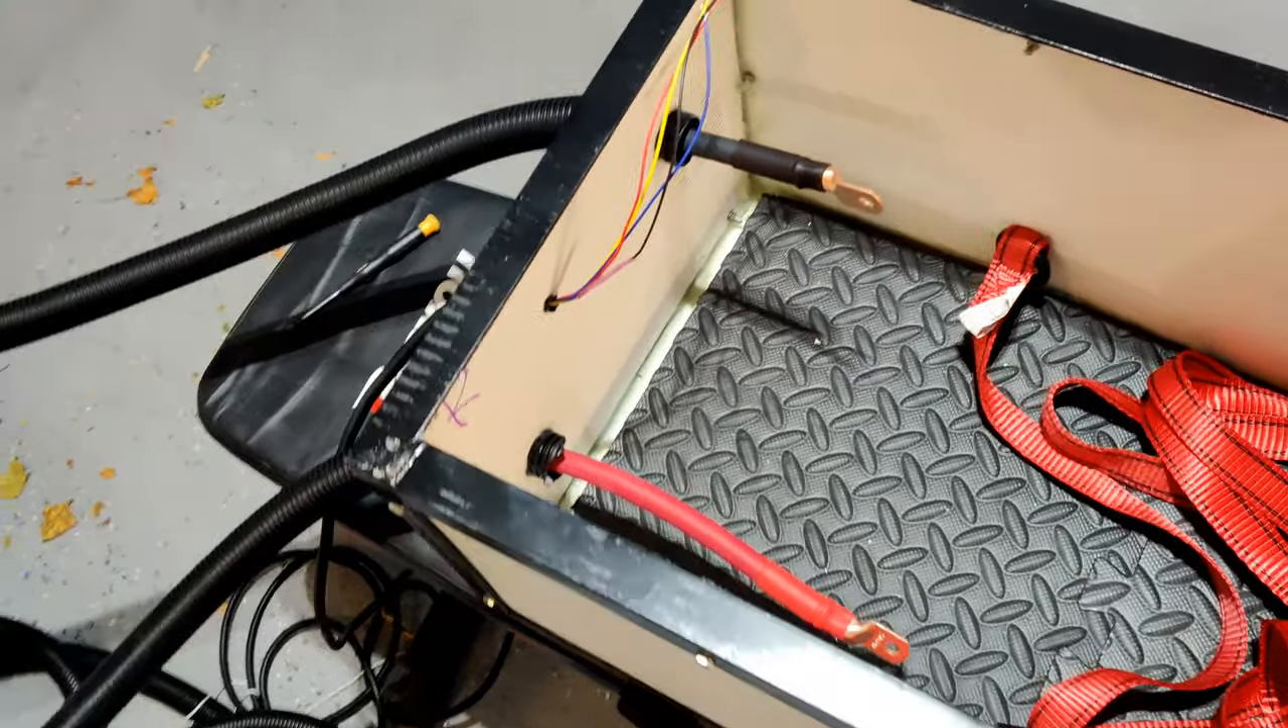So I just got all the connections routed into the rear battery box.